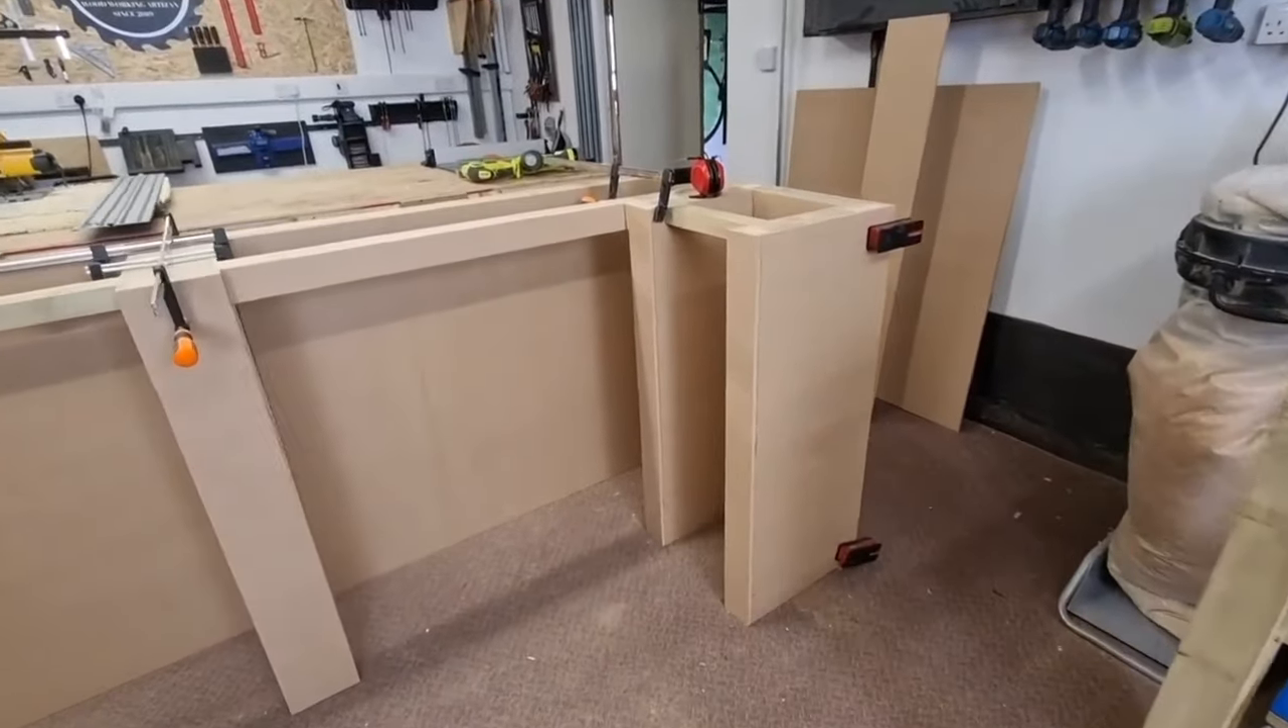As you can see we've almost finished adding all the MDF we're just doing some trim pieces now to hide any parts of the framework.